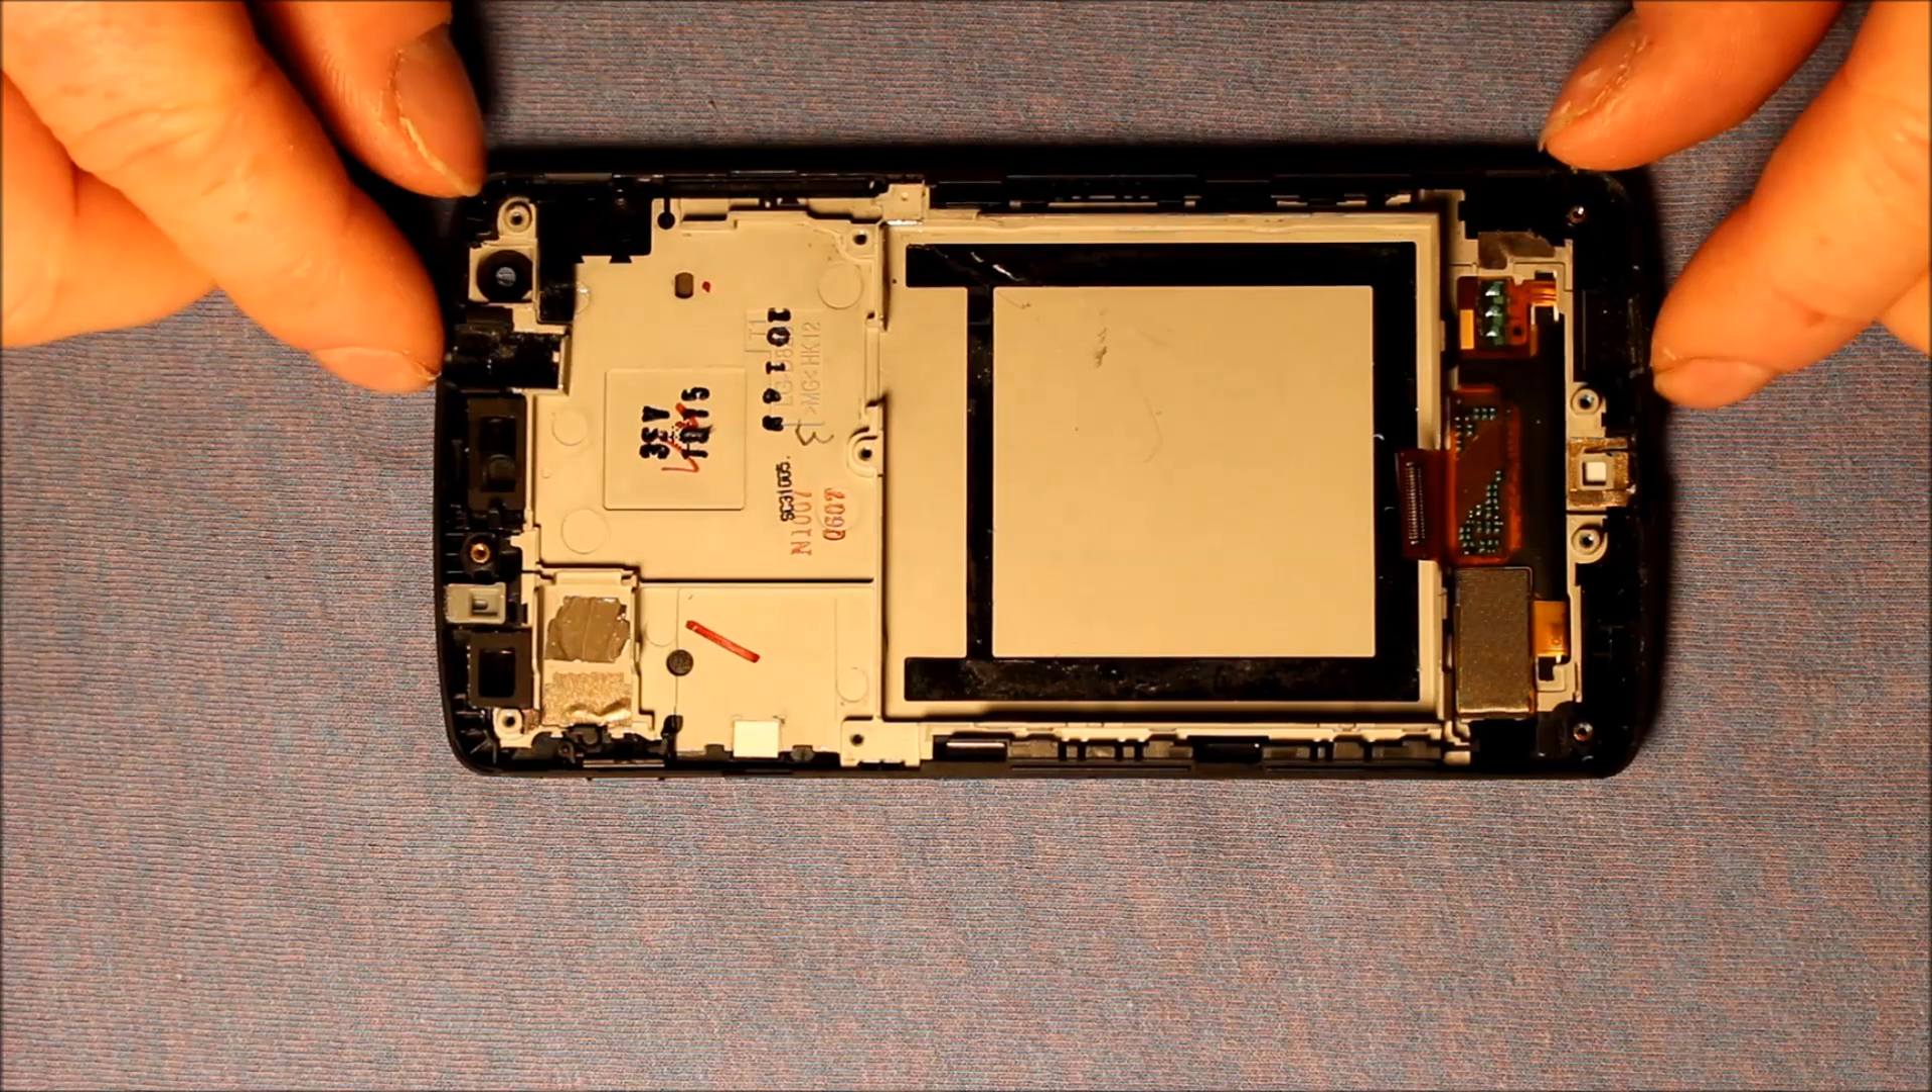Anyways, so there we have it. There's the empty frame.